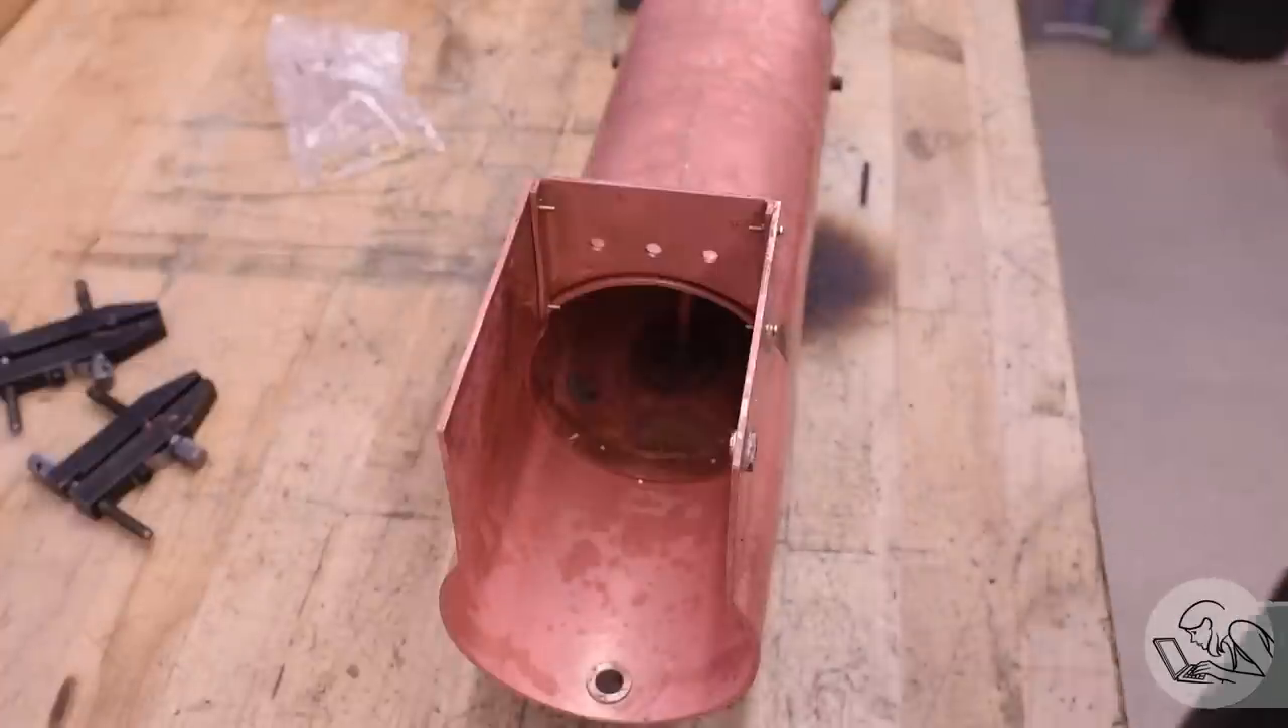Now I can take the clamps off because the screws are holding everything together.